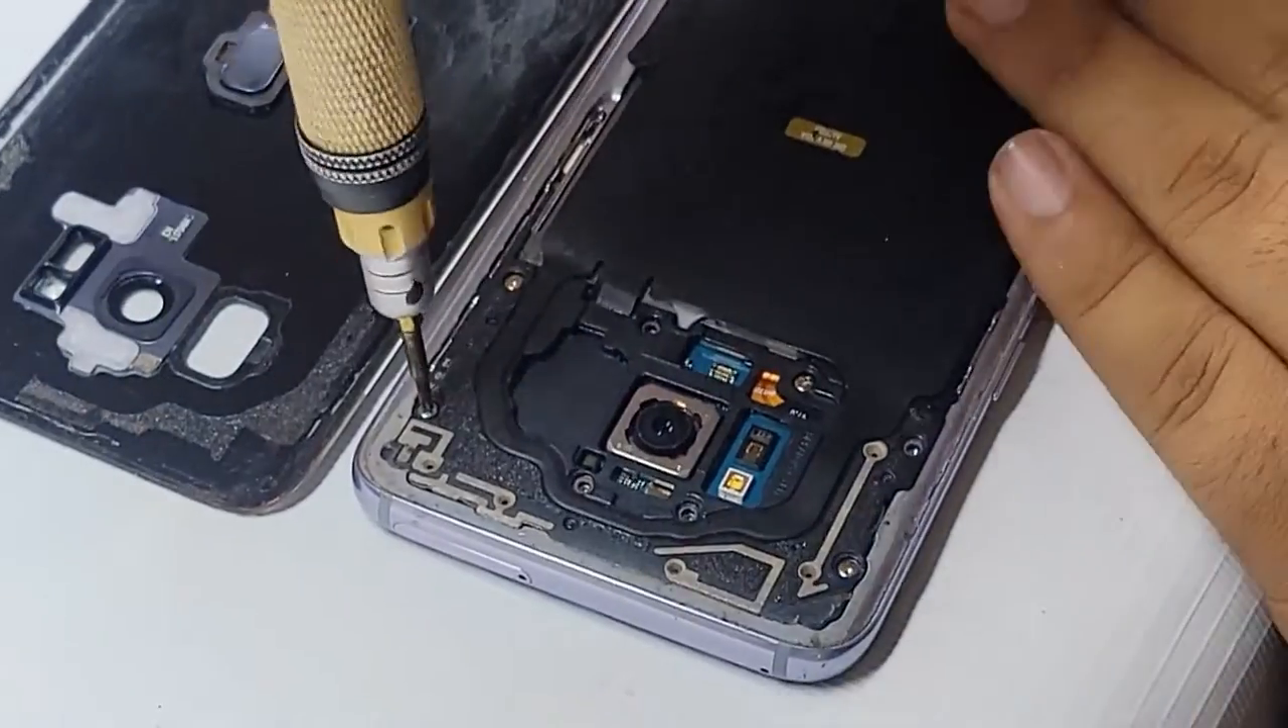ایکس رے پیپر کے مدد سے بیک گلاس کو ہٹا لیا۔